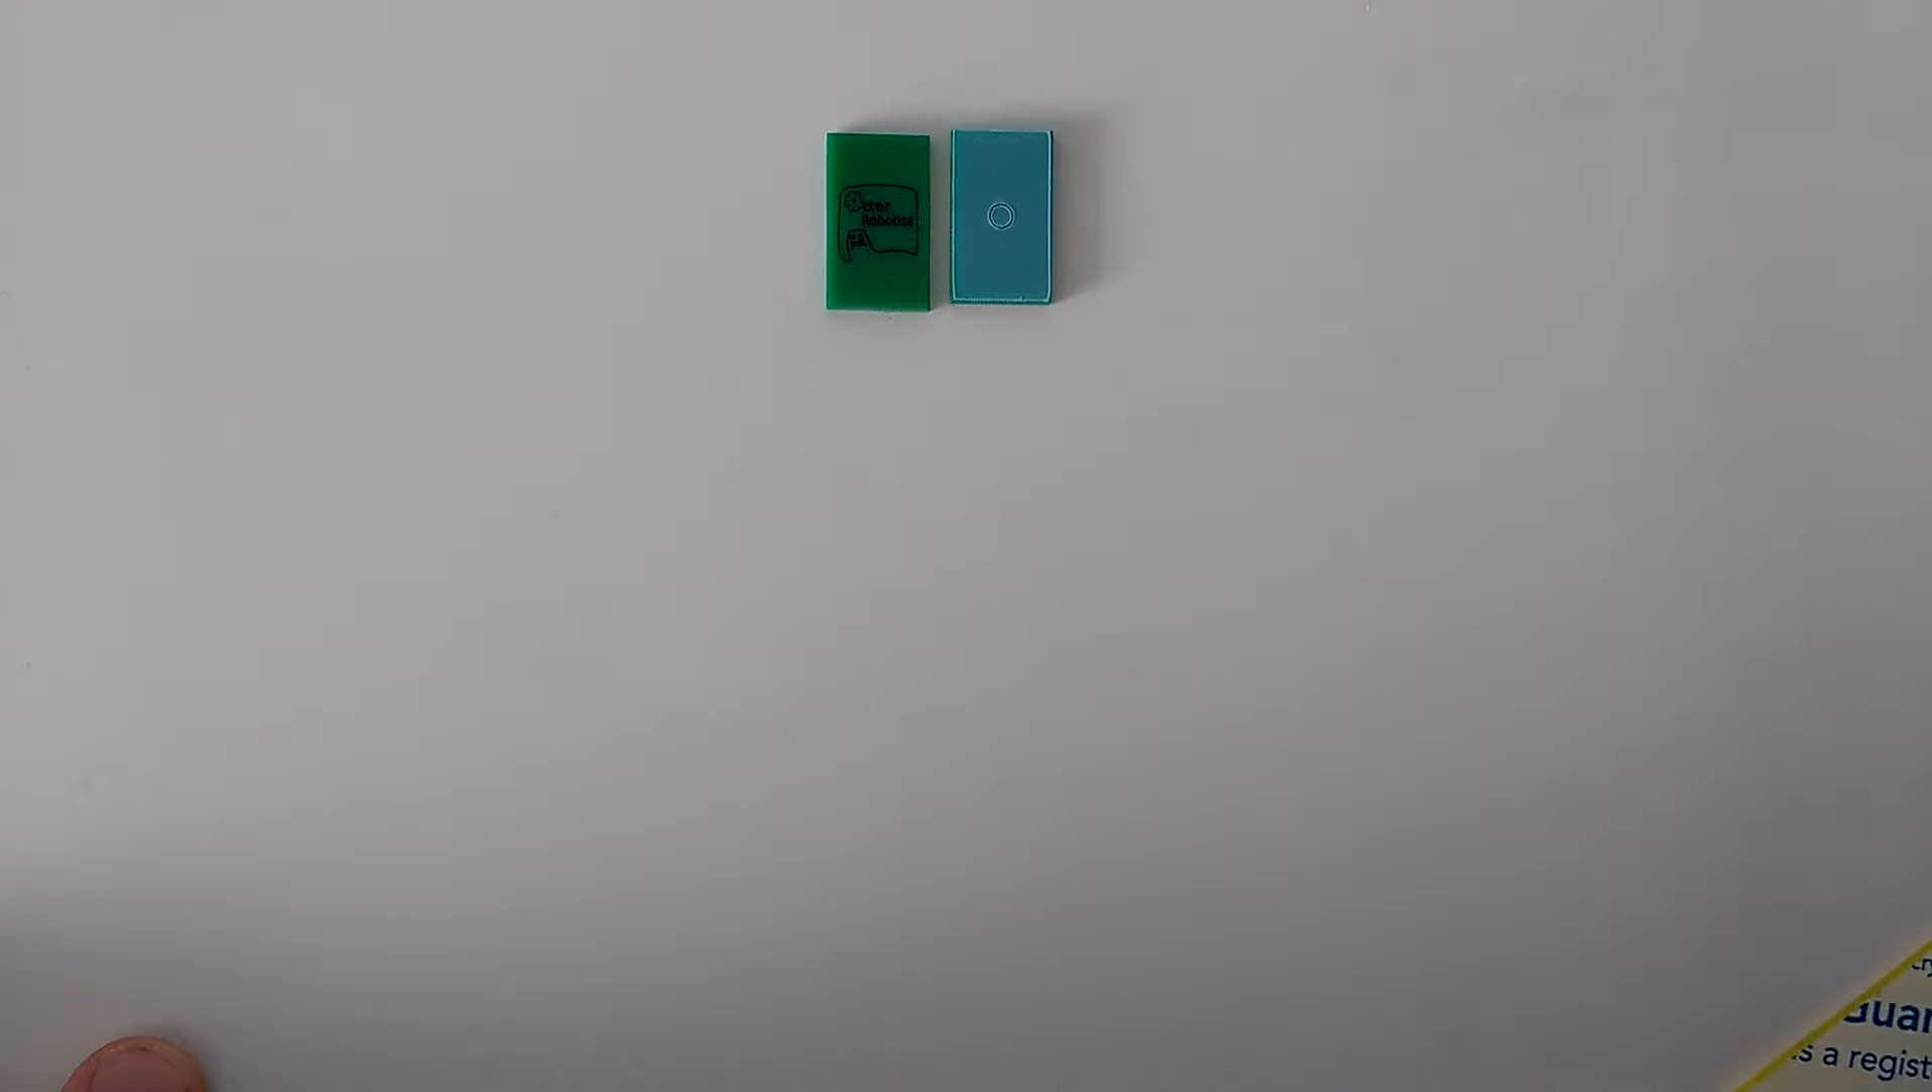We have two pieces of plastic which just need to be stuck together.